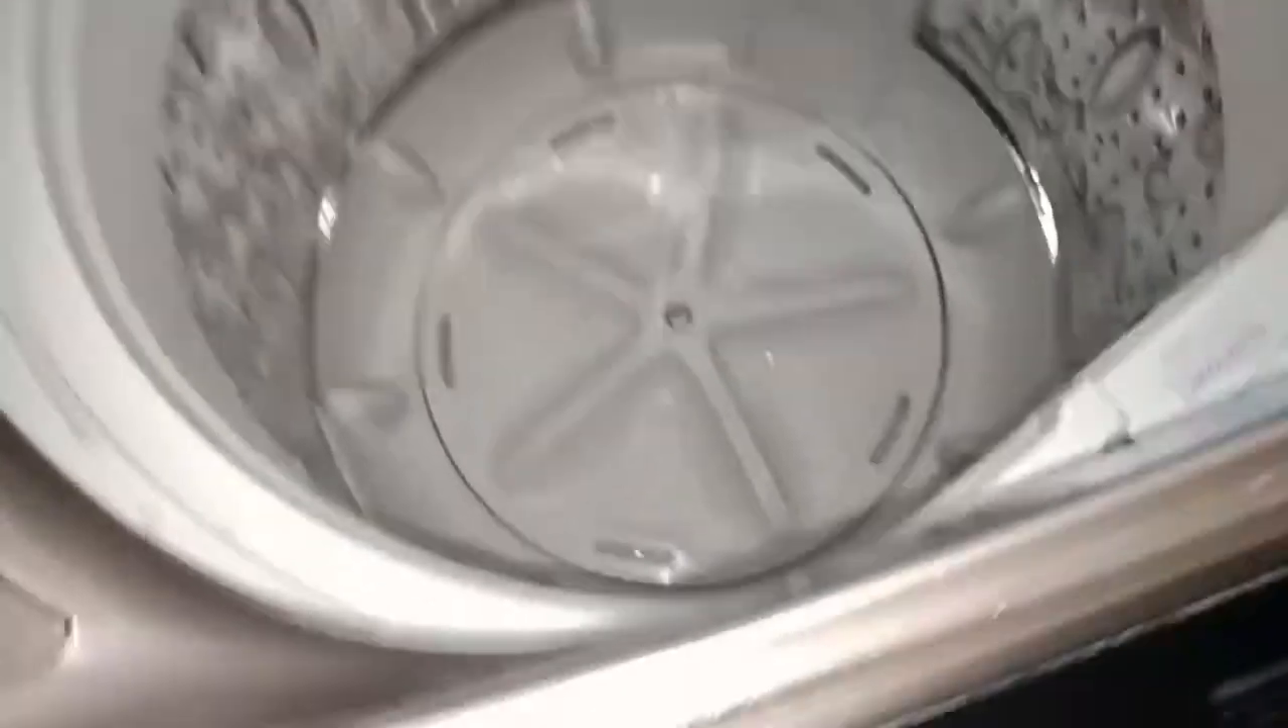Okay na din itong pulsator. Naikabit na natin.